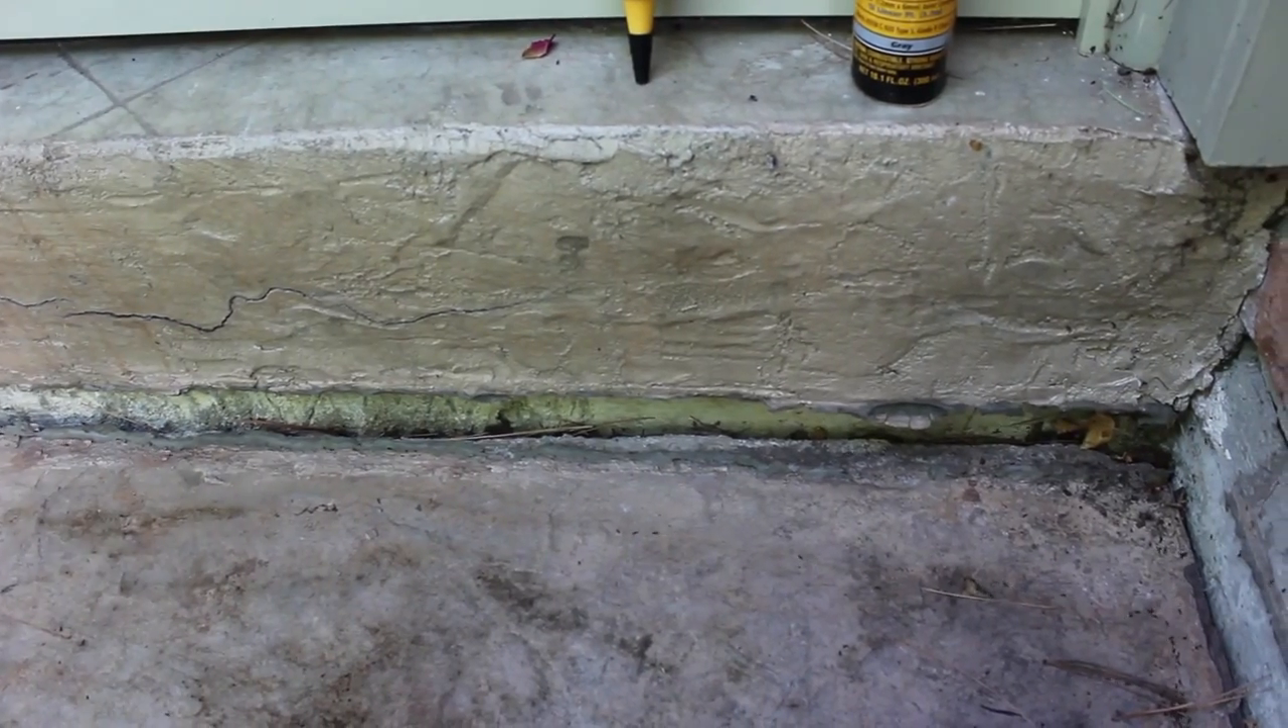So what we have here is we have a gap between the slab and the house itself.